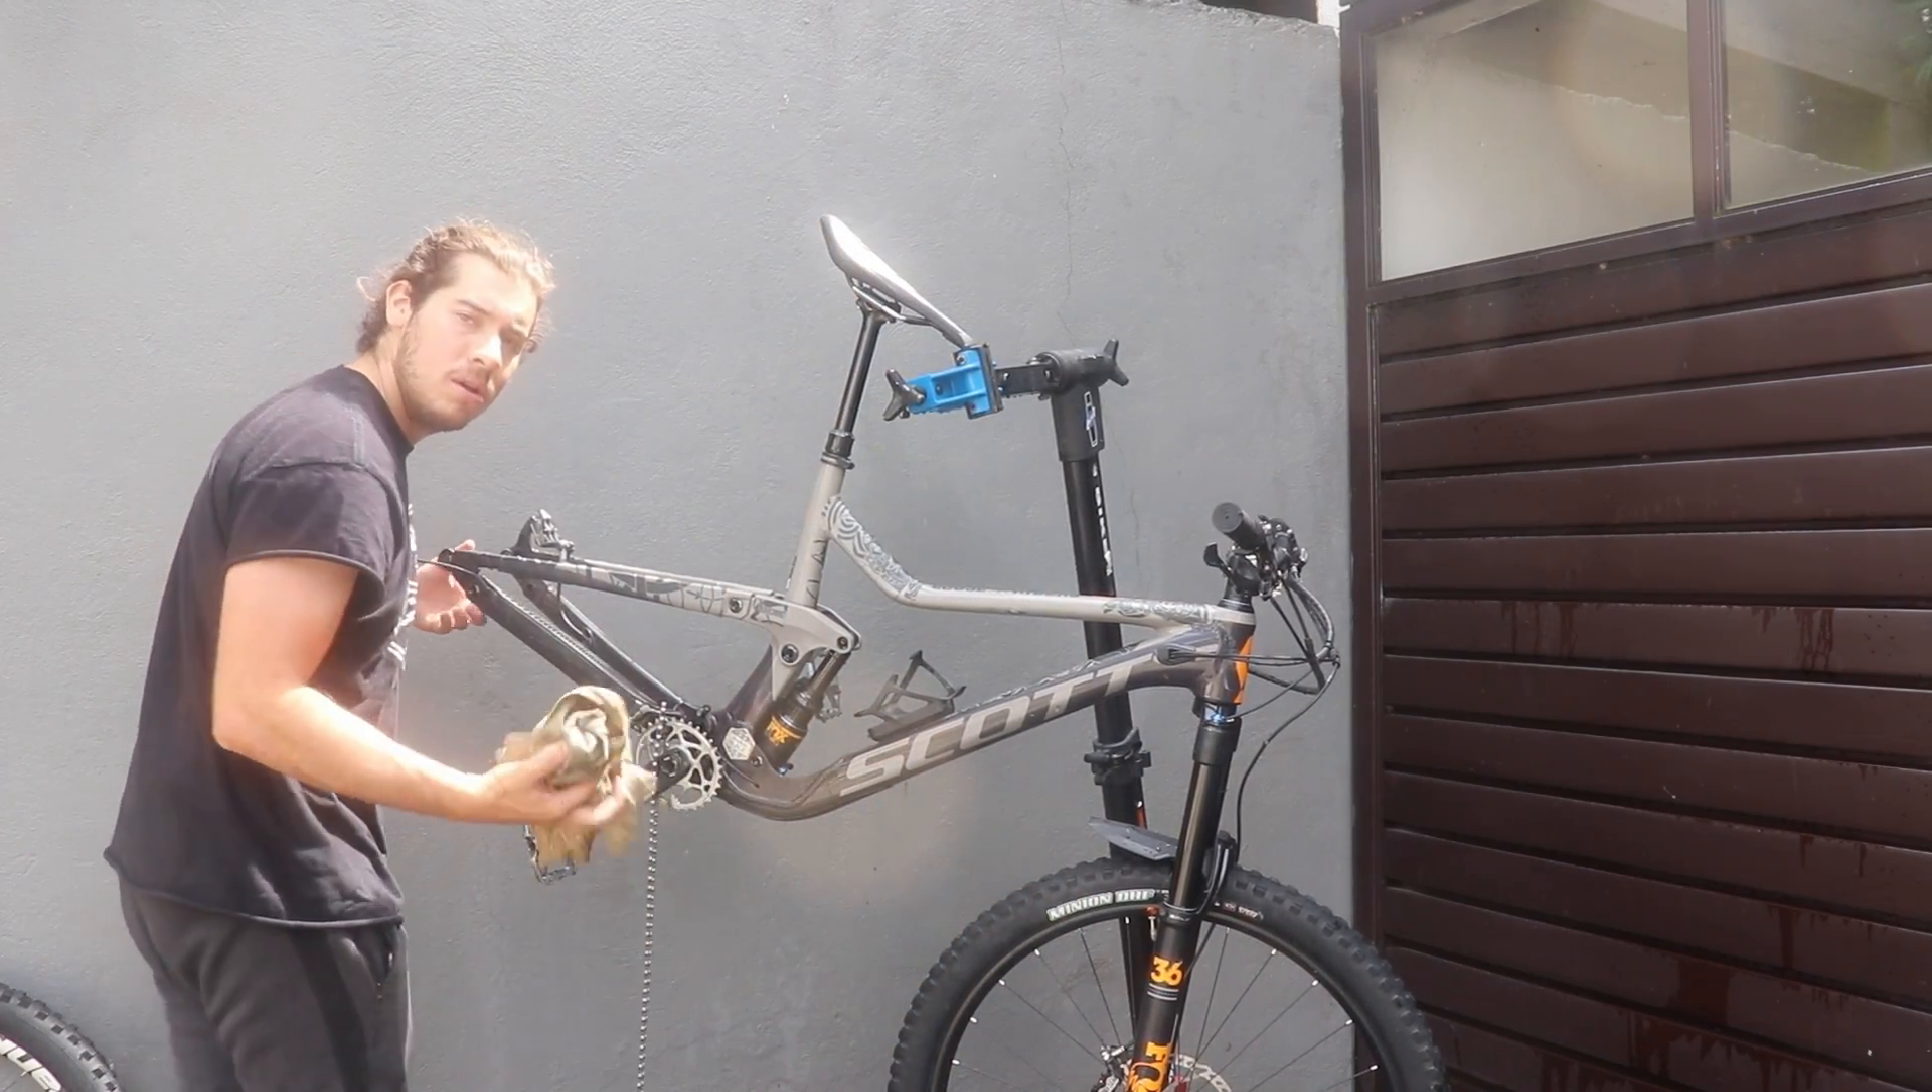Ahorita, como vieron, ya le puse la llanta de adelante, pero la de atrás no.